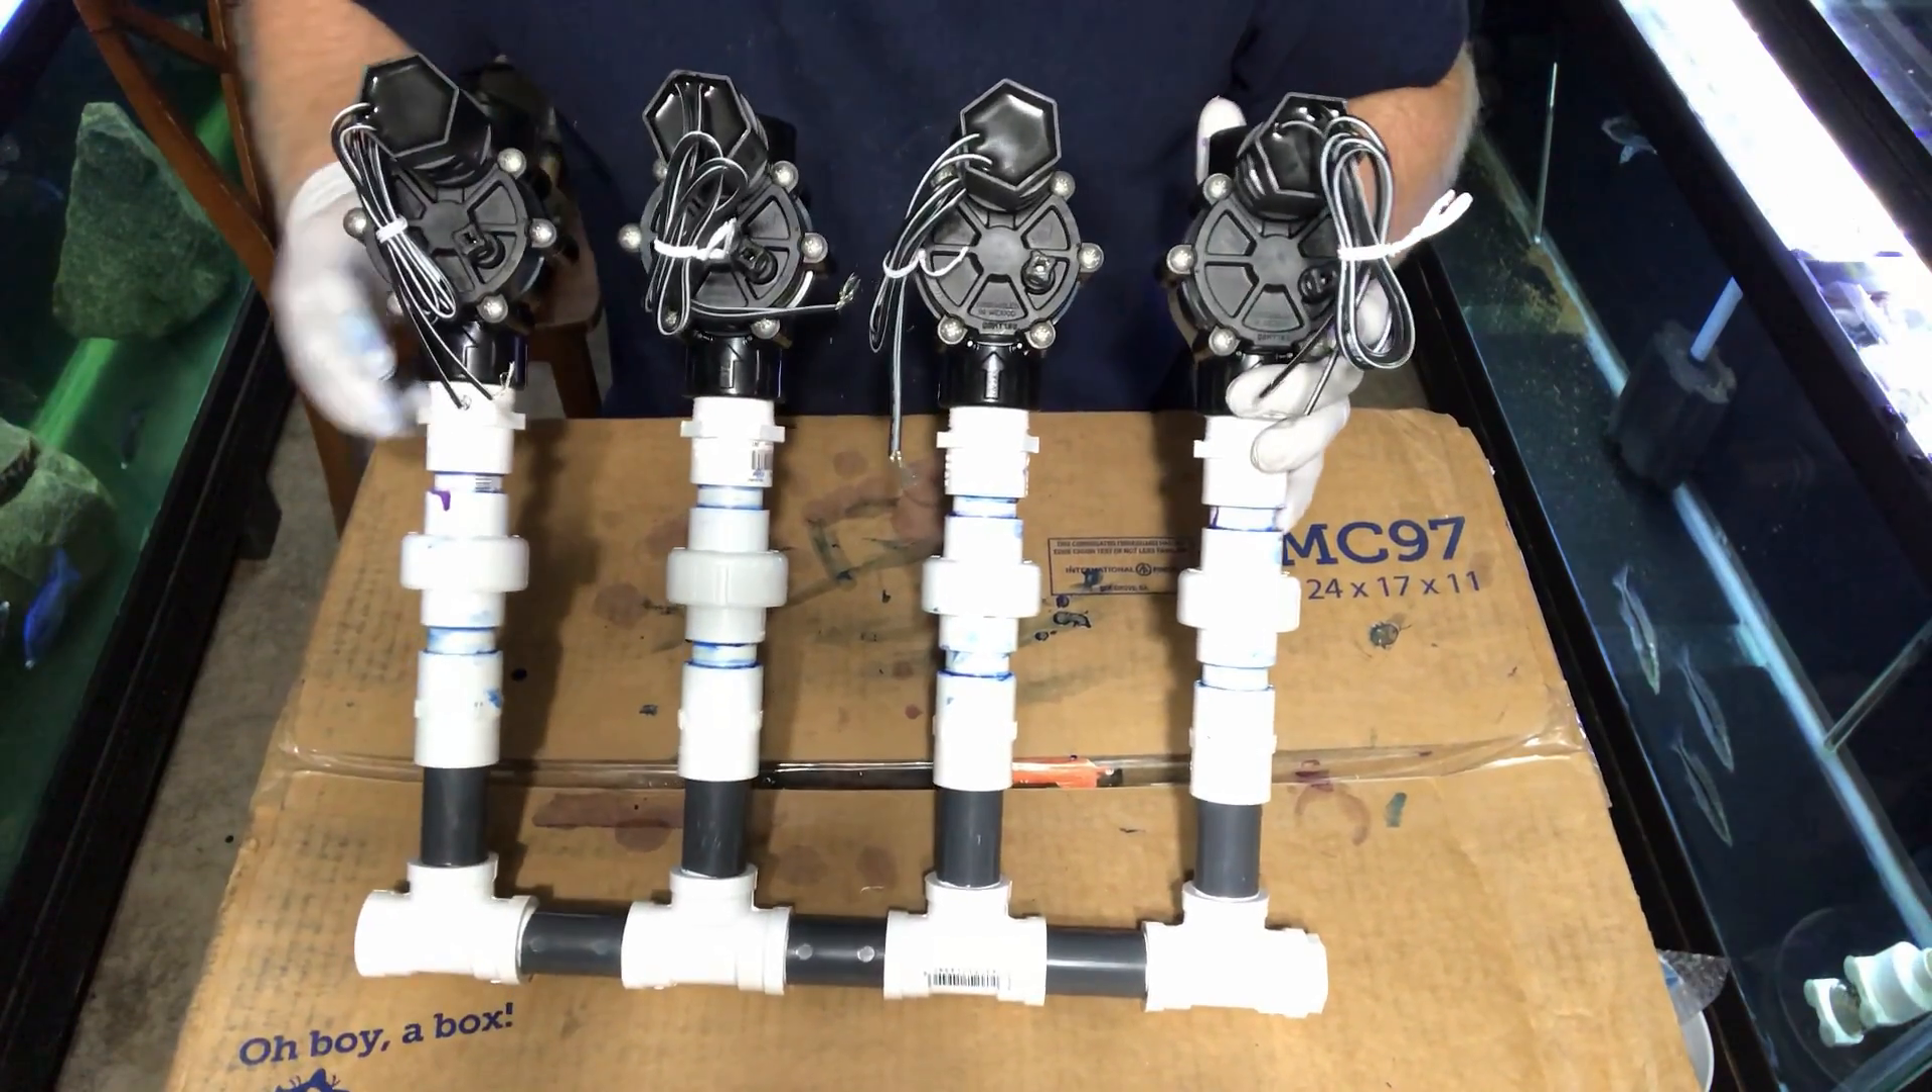Alright, you can see we got the first section of this done. We got the valves on.